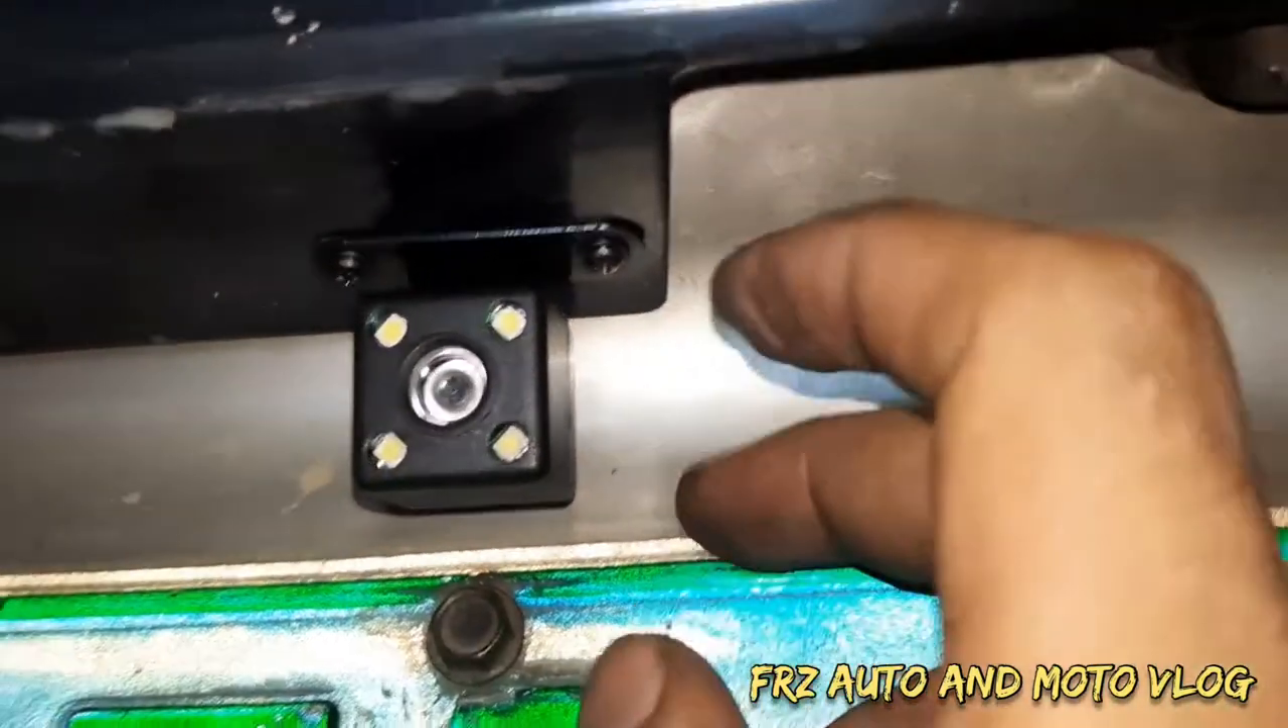Eto na yung back camera na kinabit natin sa crosswind.